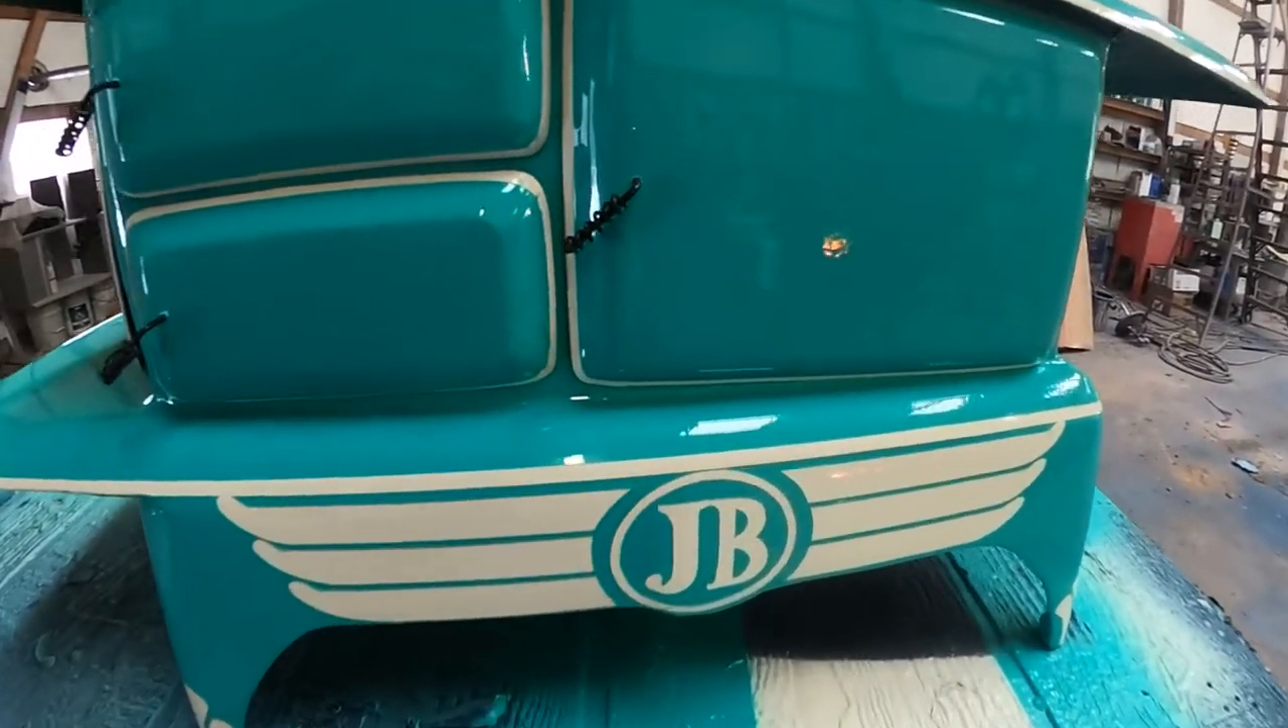I got my cute little door handles on.